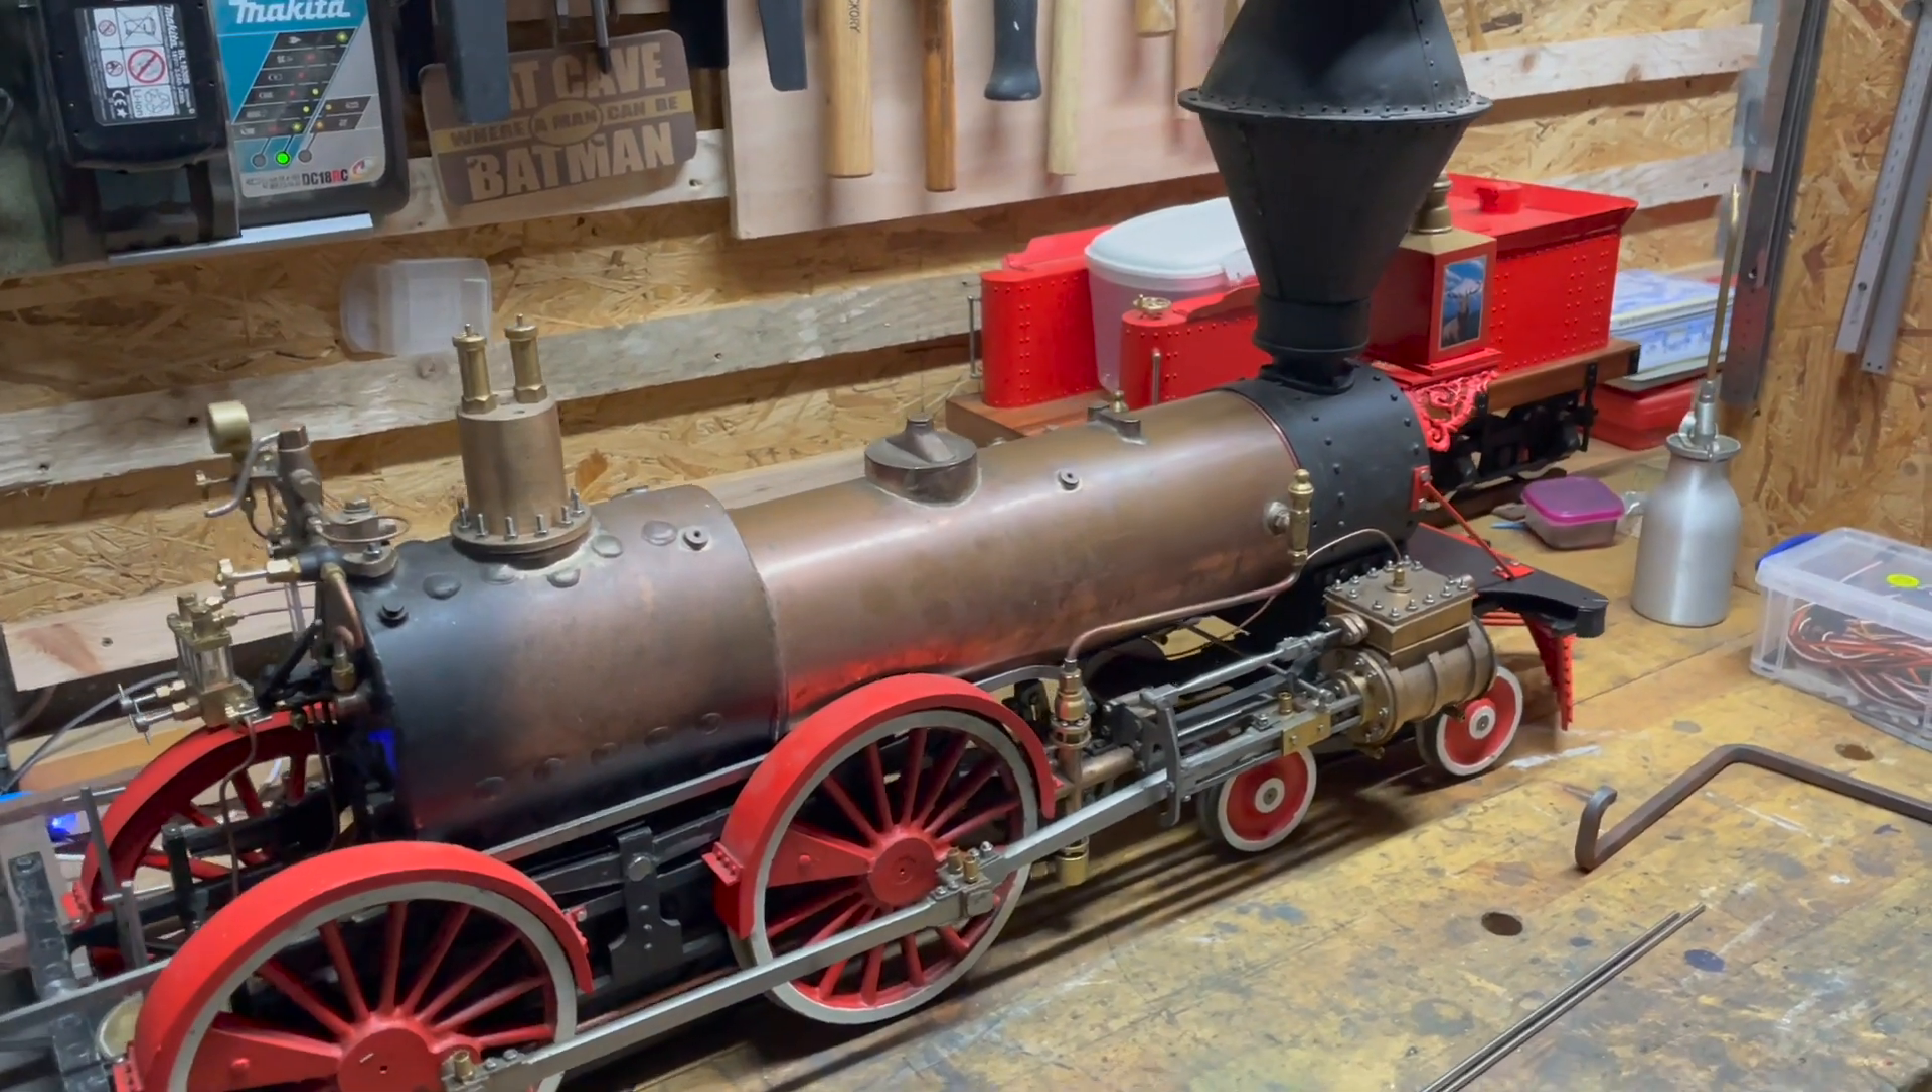You can see the boiler cladding is not fitted.